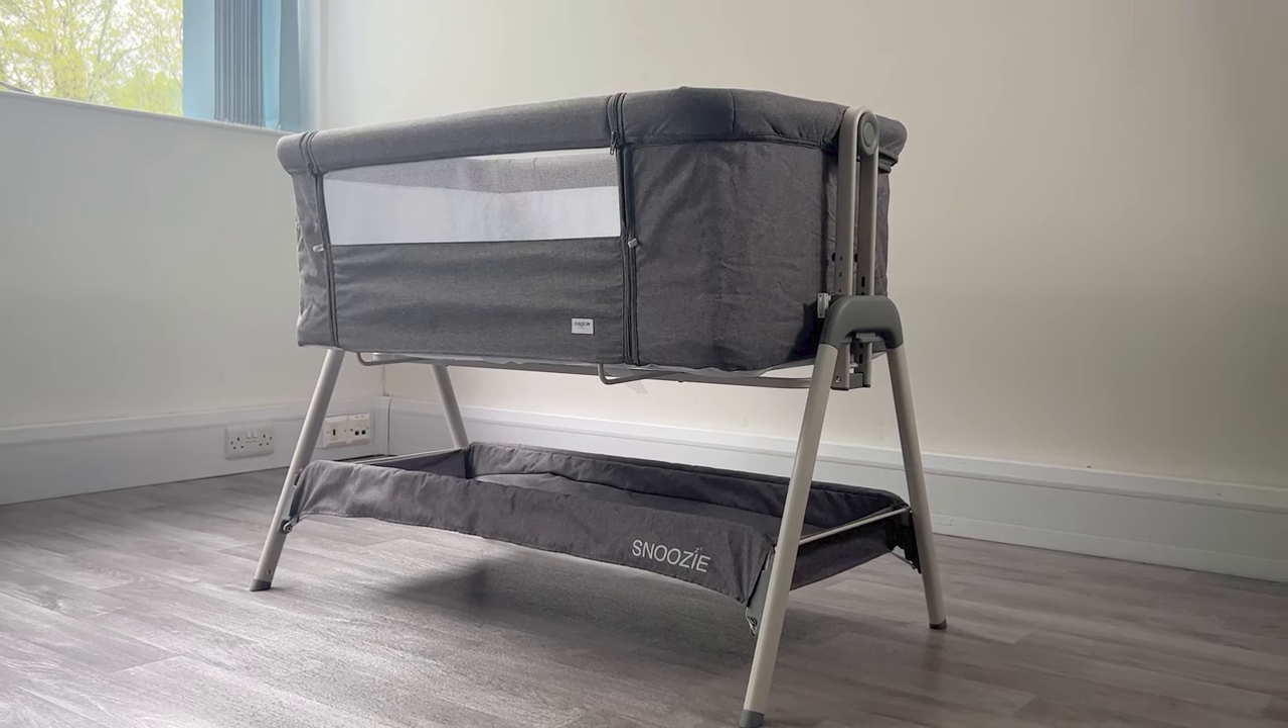Now you've completed the assembly of your snoozy bedside crib.